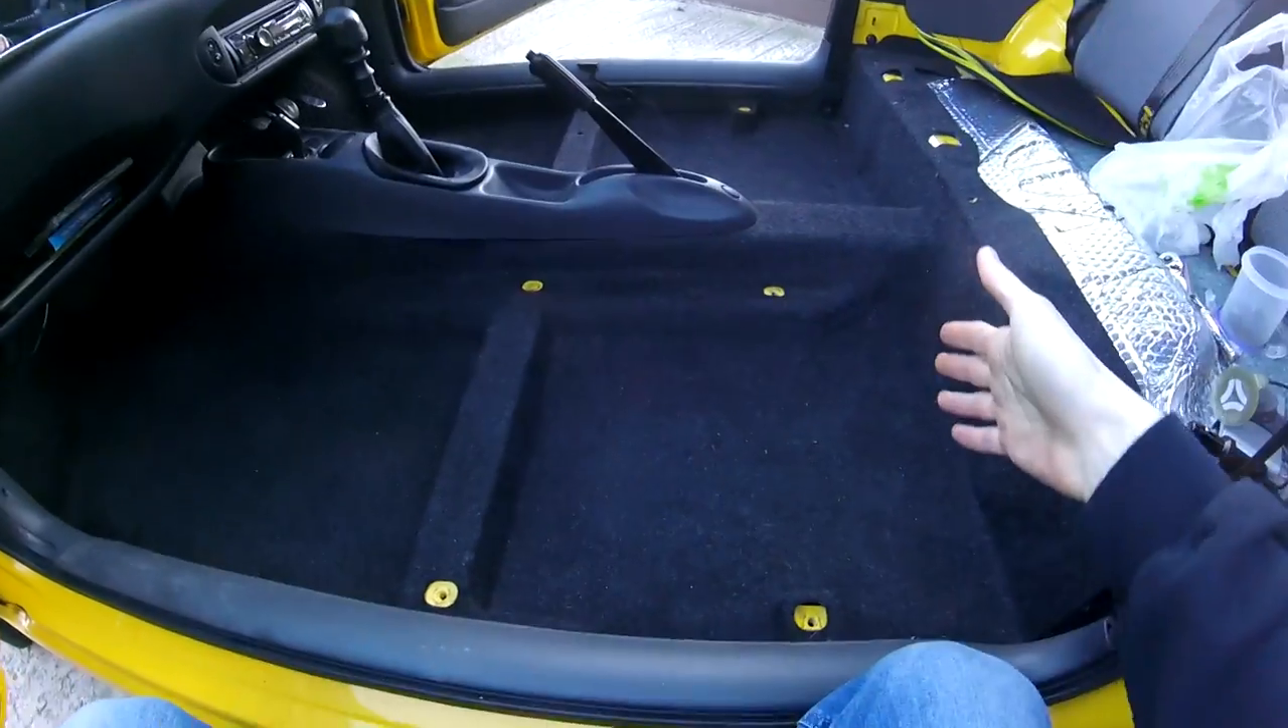And just like that, the seats are out, and it's another day.